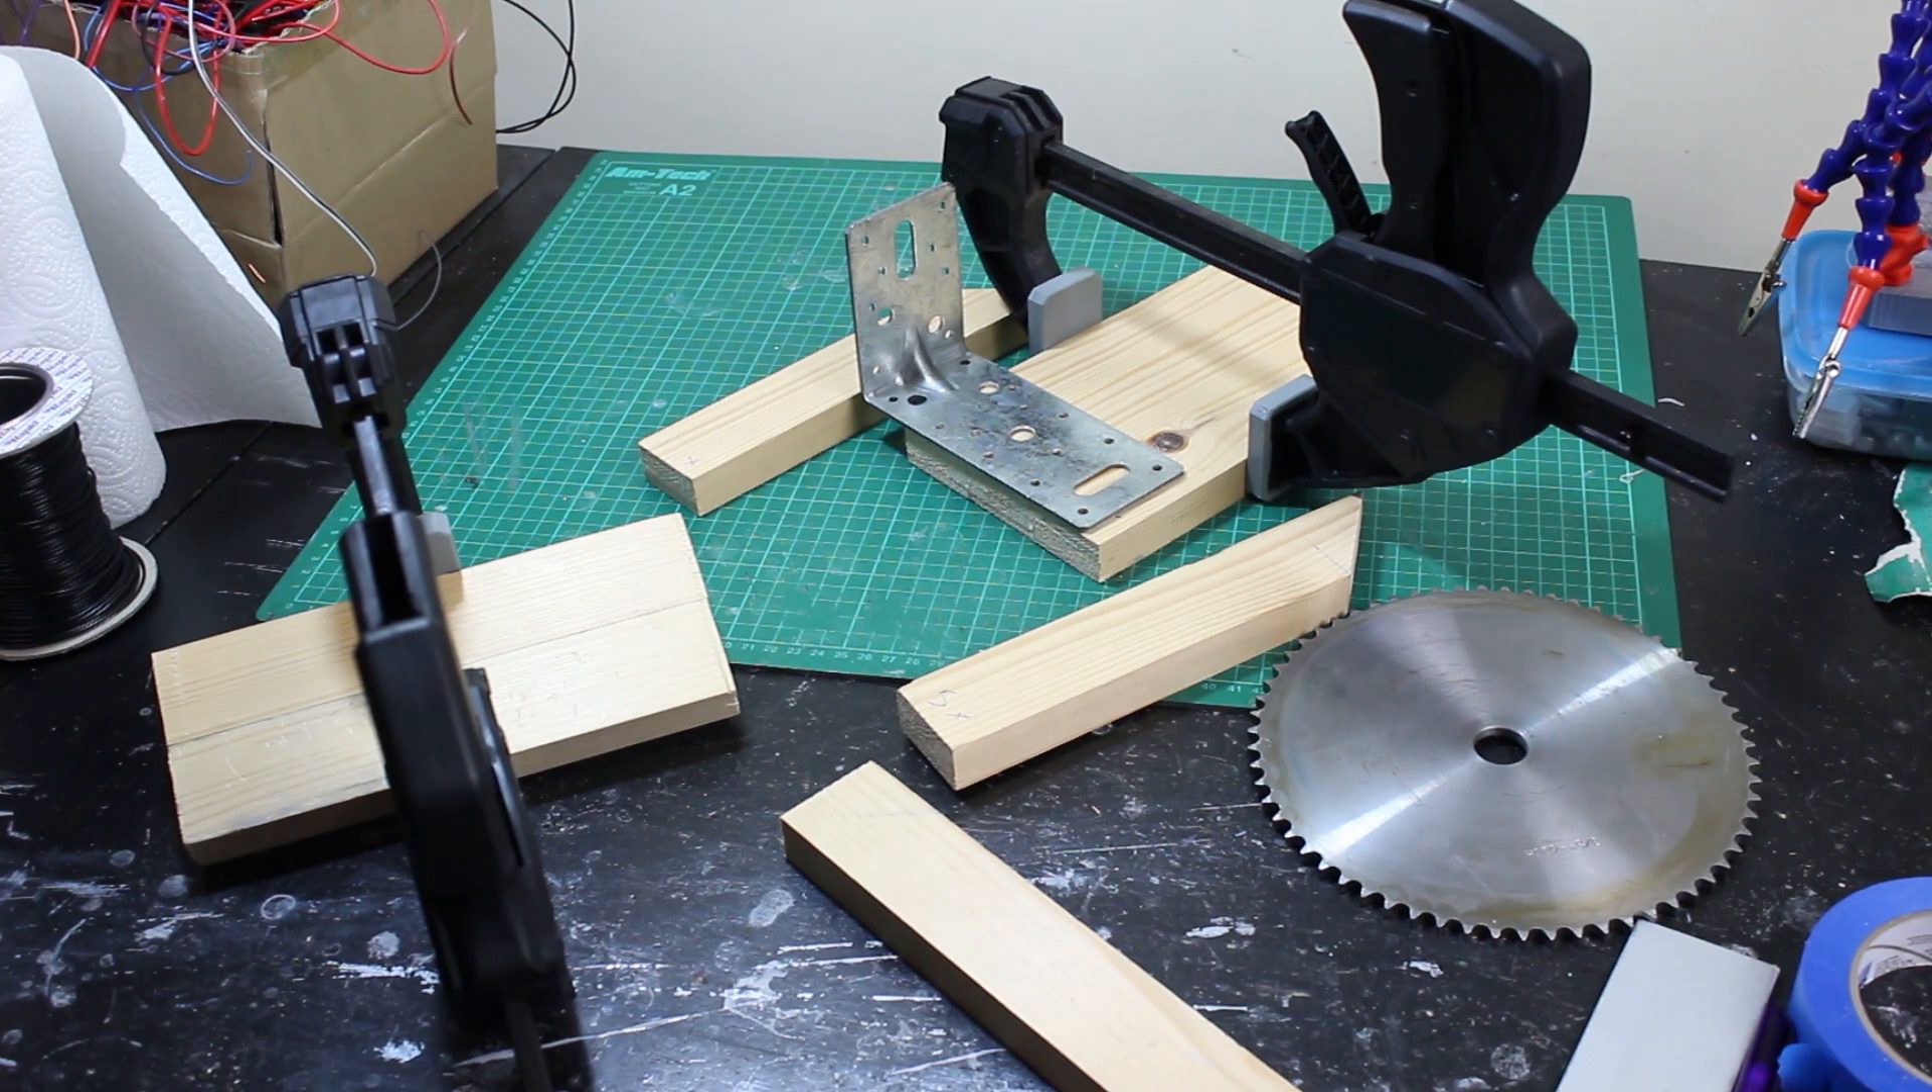I've cut various bits of wood and these are just gluing up at the moment.